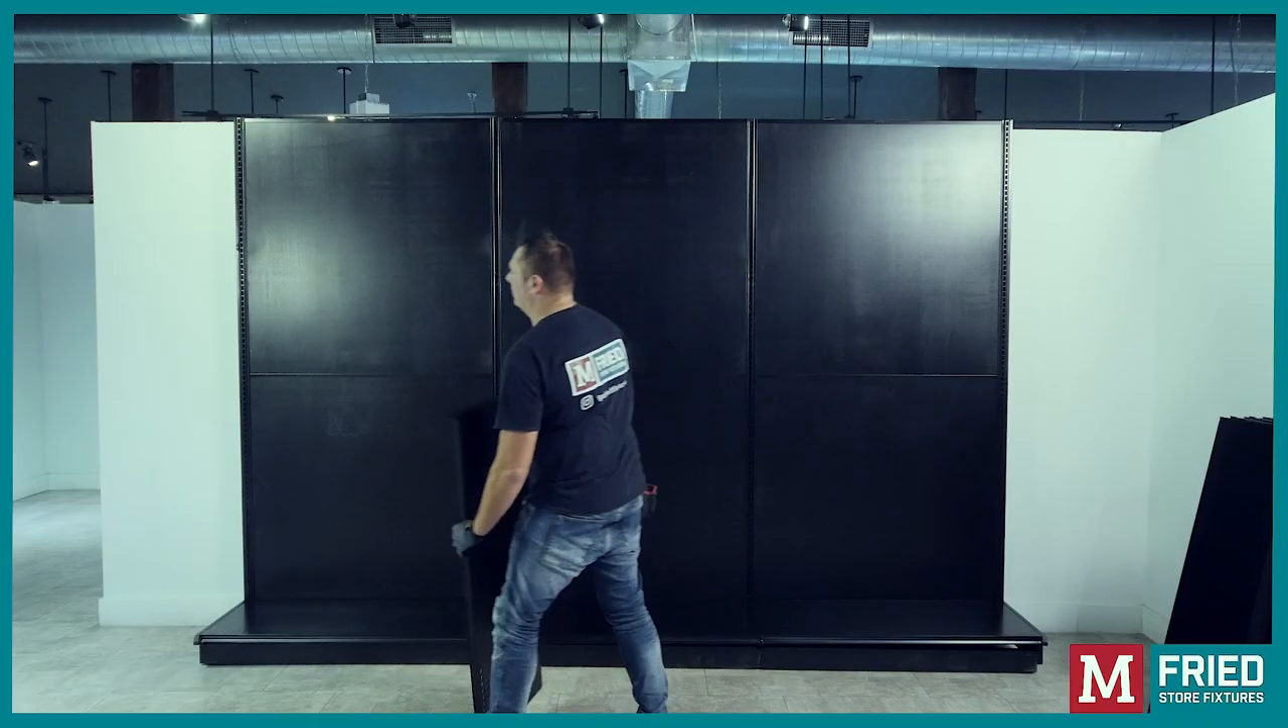The units are now ready to be completed by installing the rest of the shelves.